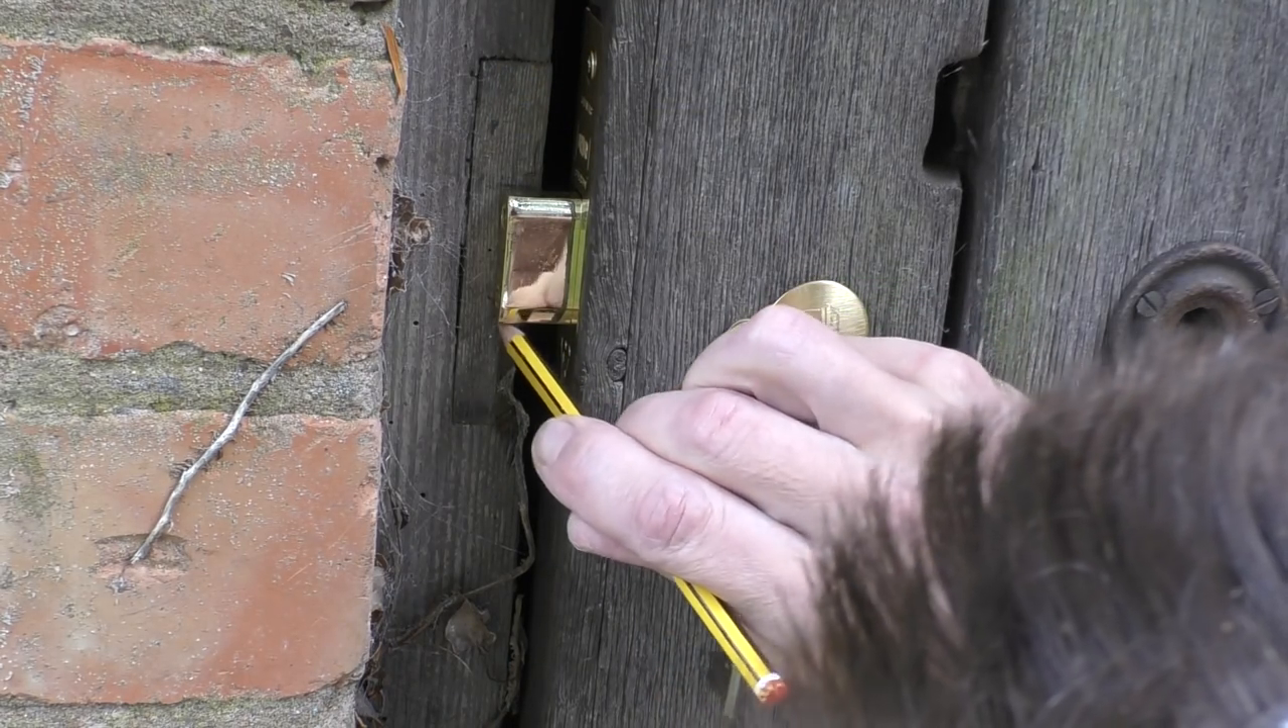What's not ideal here is the gap between the door and the frame.